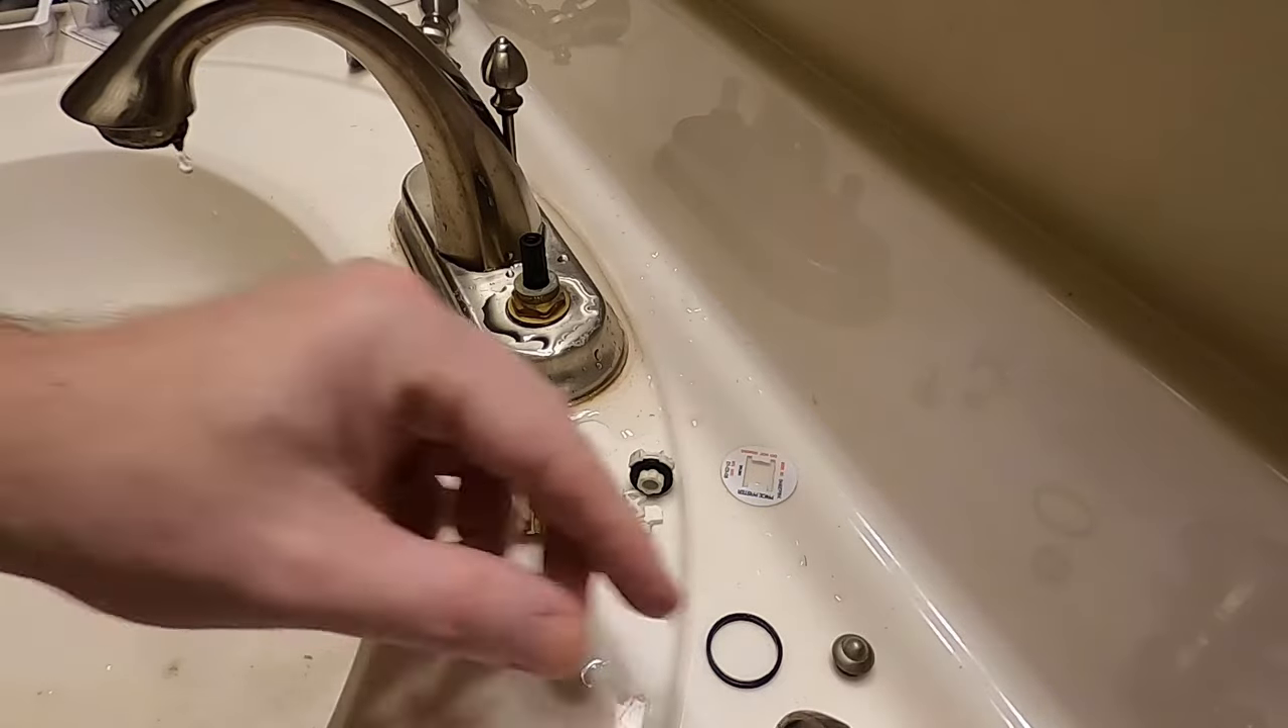Now we don't have the handle on yet.